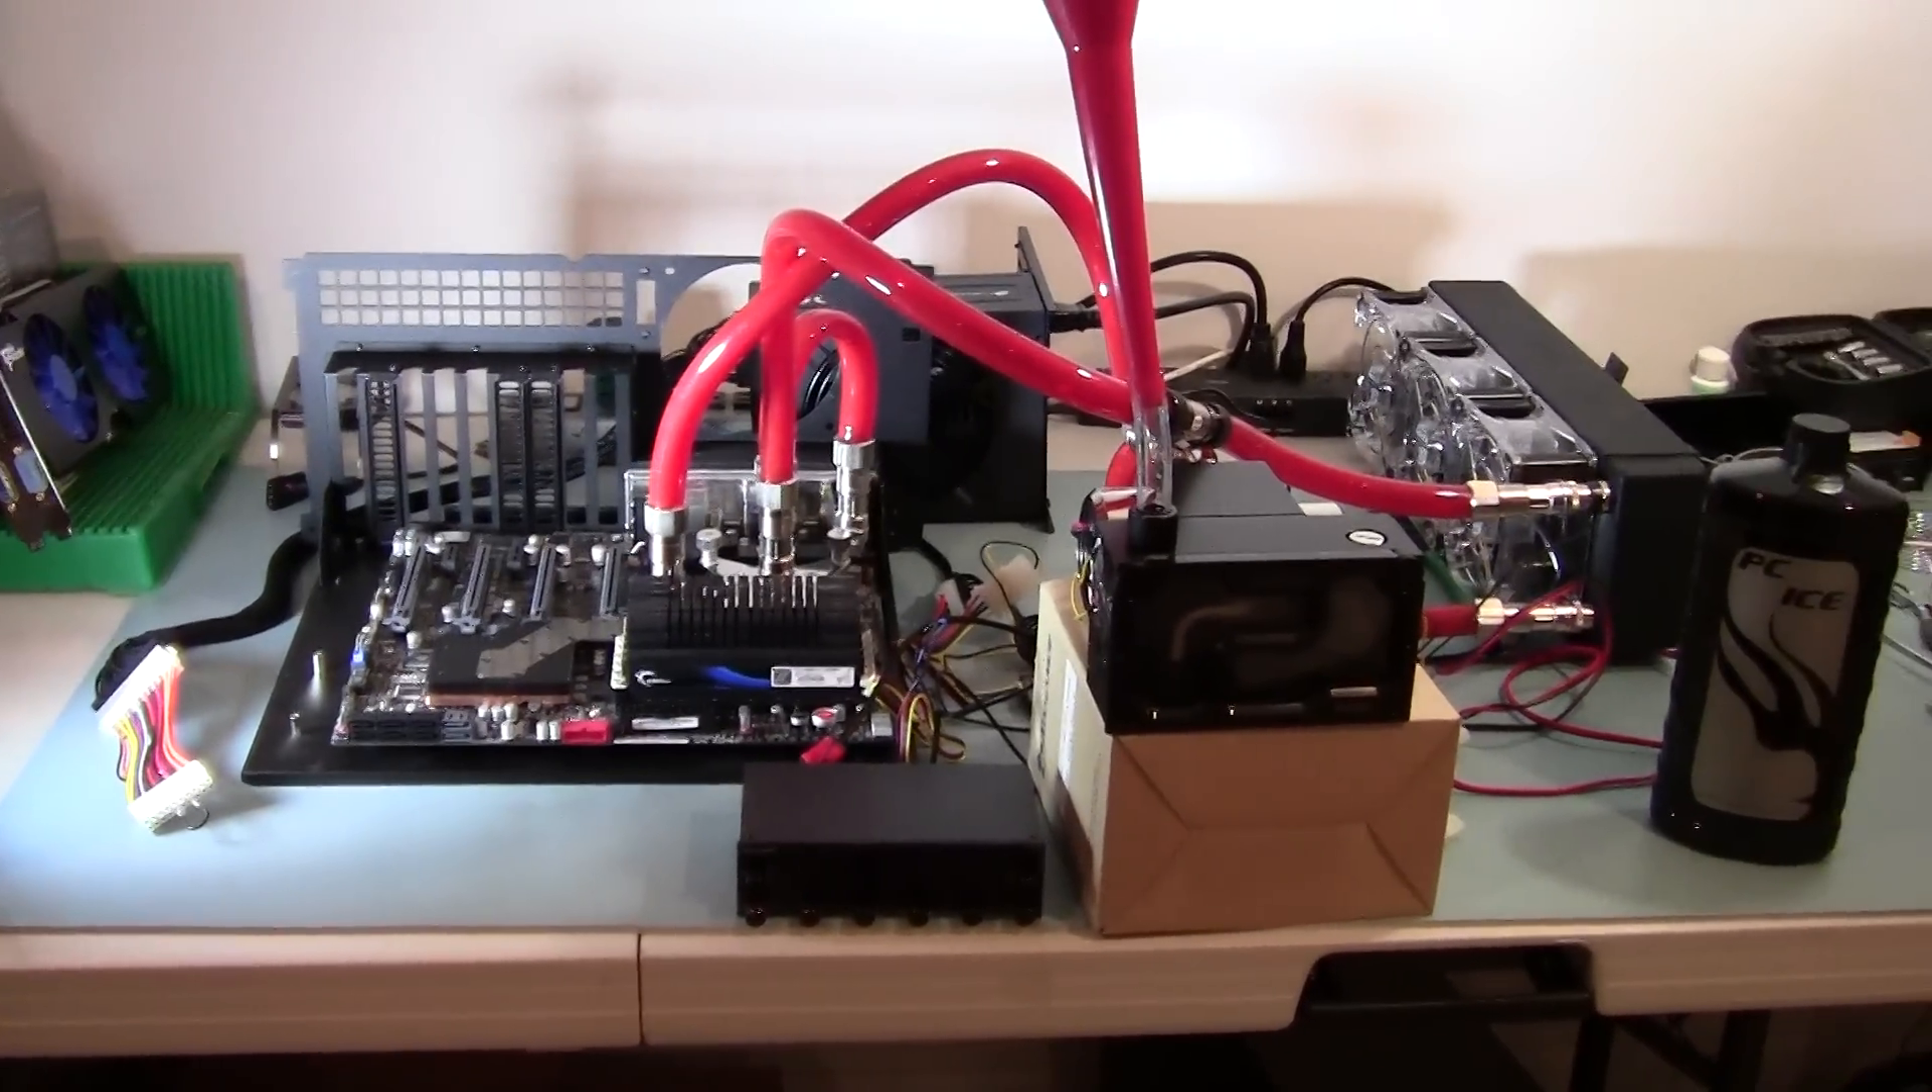The motherboard is on the, uh, tray. So that tray is just sitting there, all ready to rock and roll.